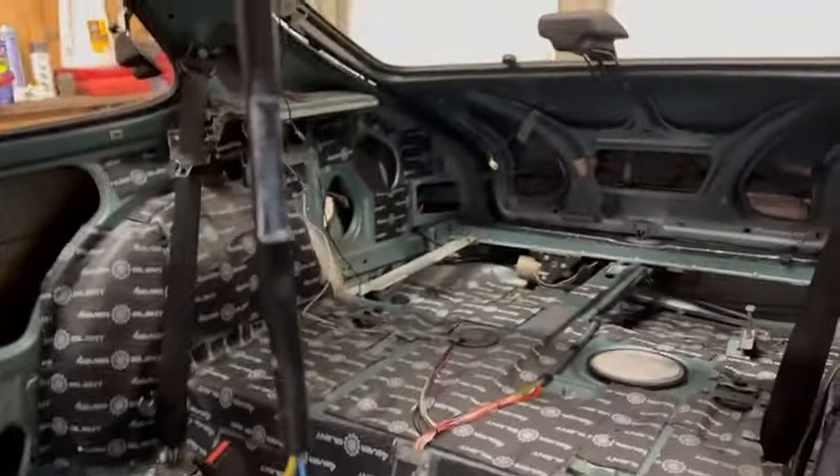Inside the car we have stripped the car out completely so we've taken all the carpets and the seats out.